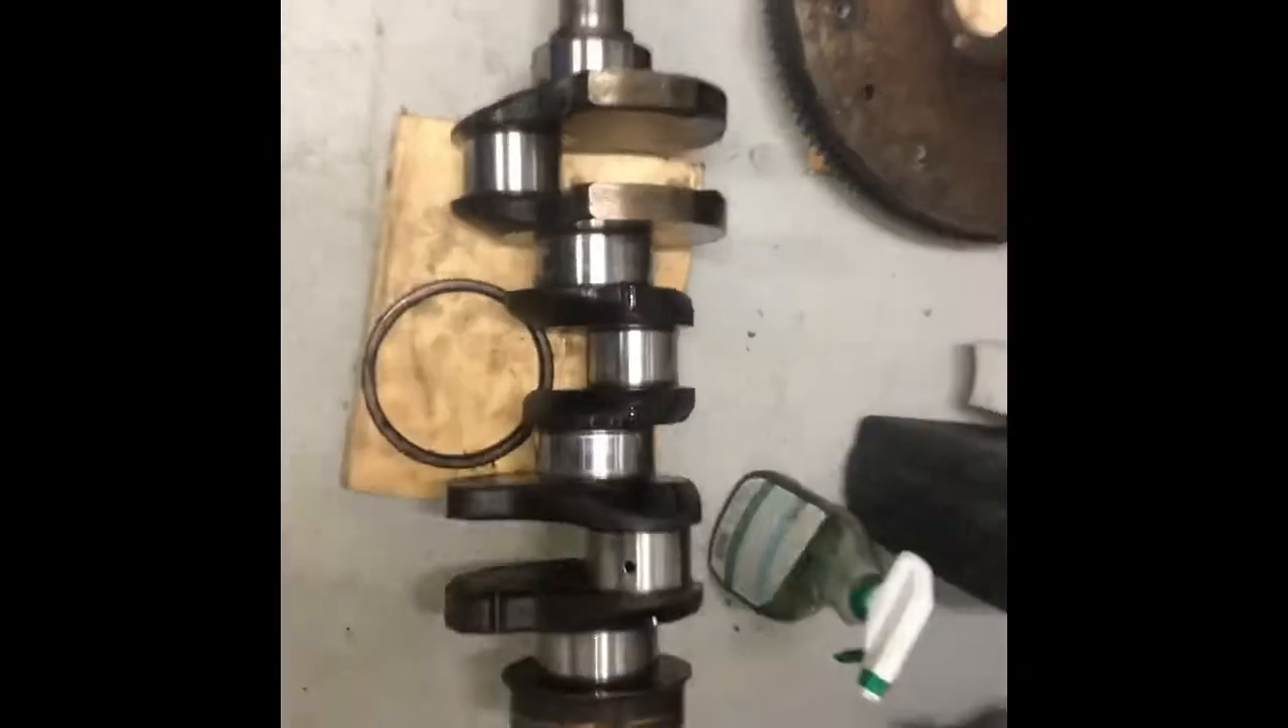Okay, I got the crankshaft out.